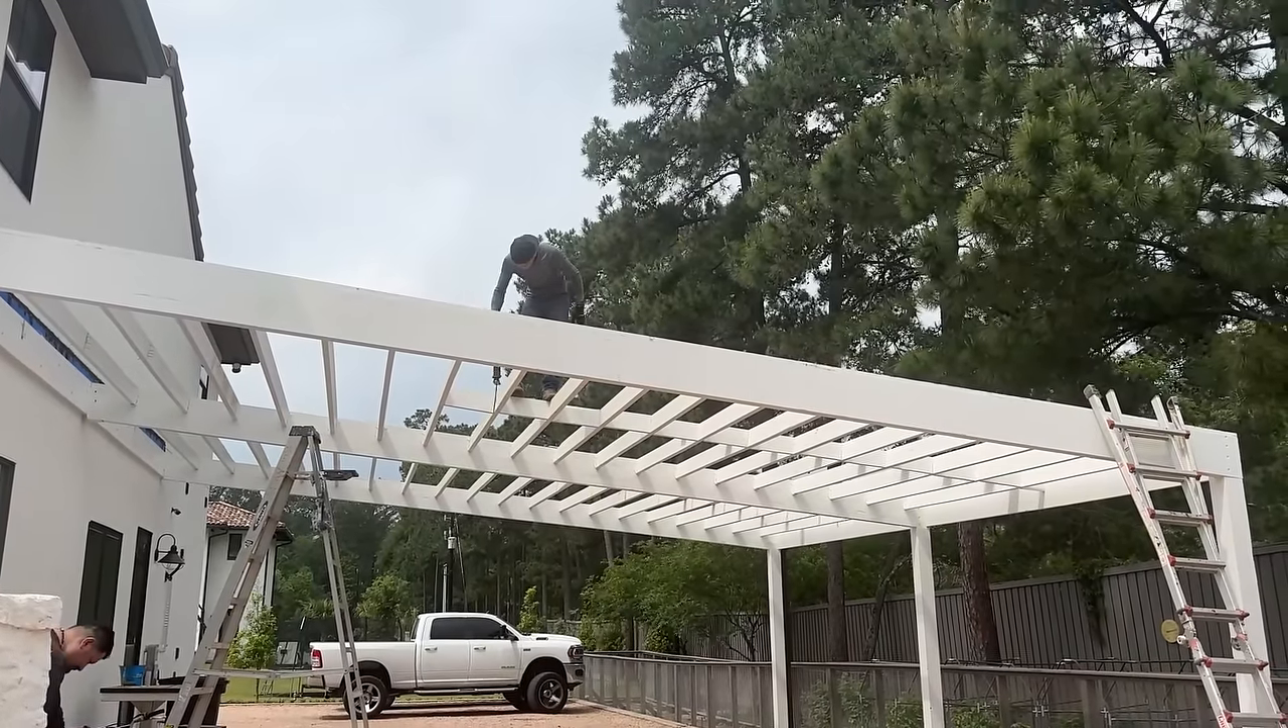These guys have the entire roof off.